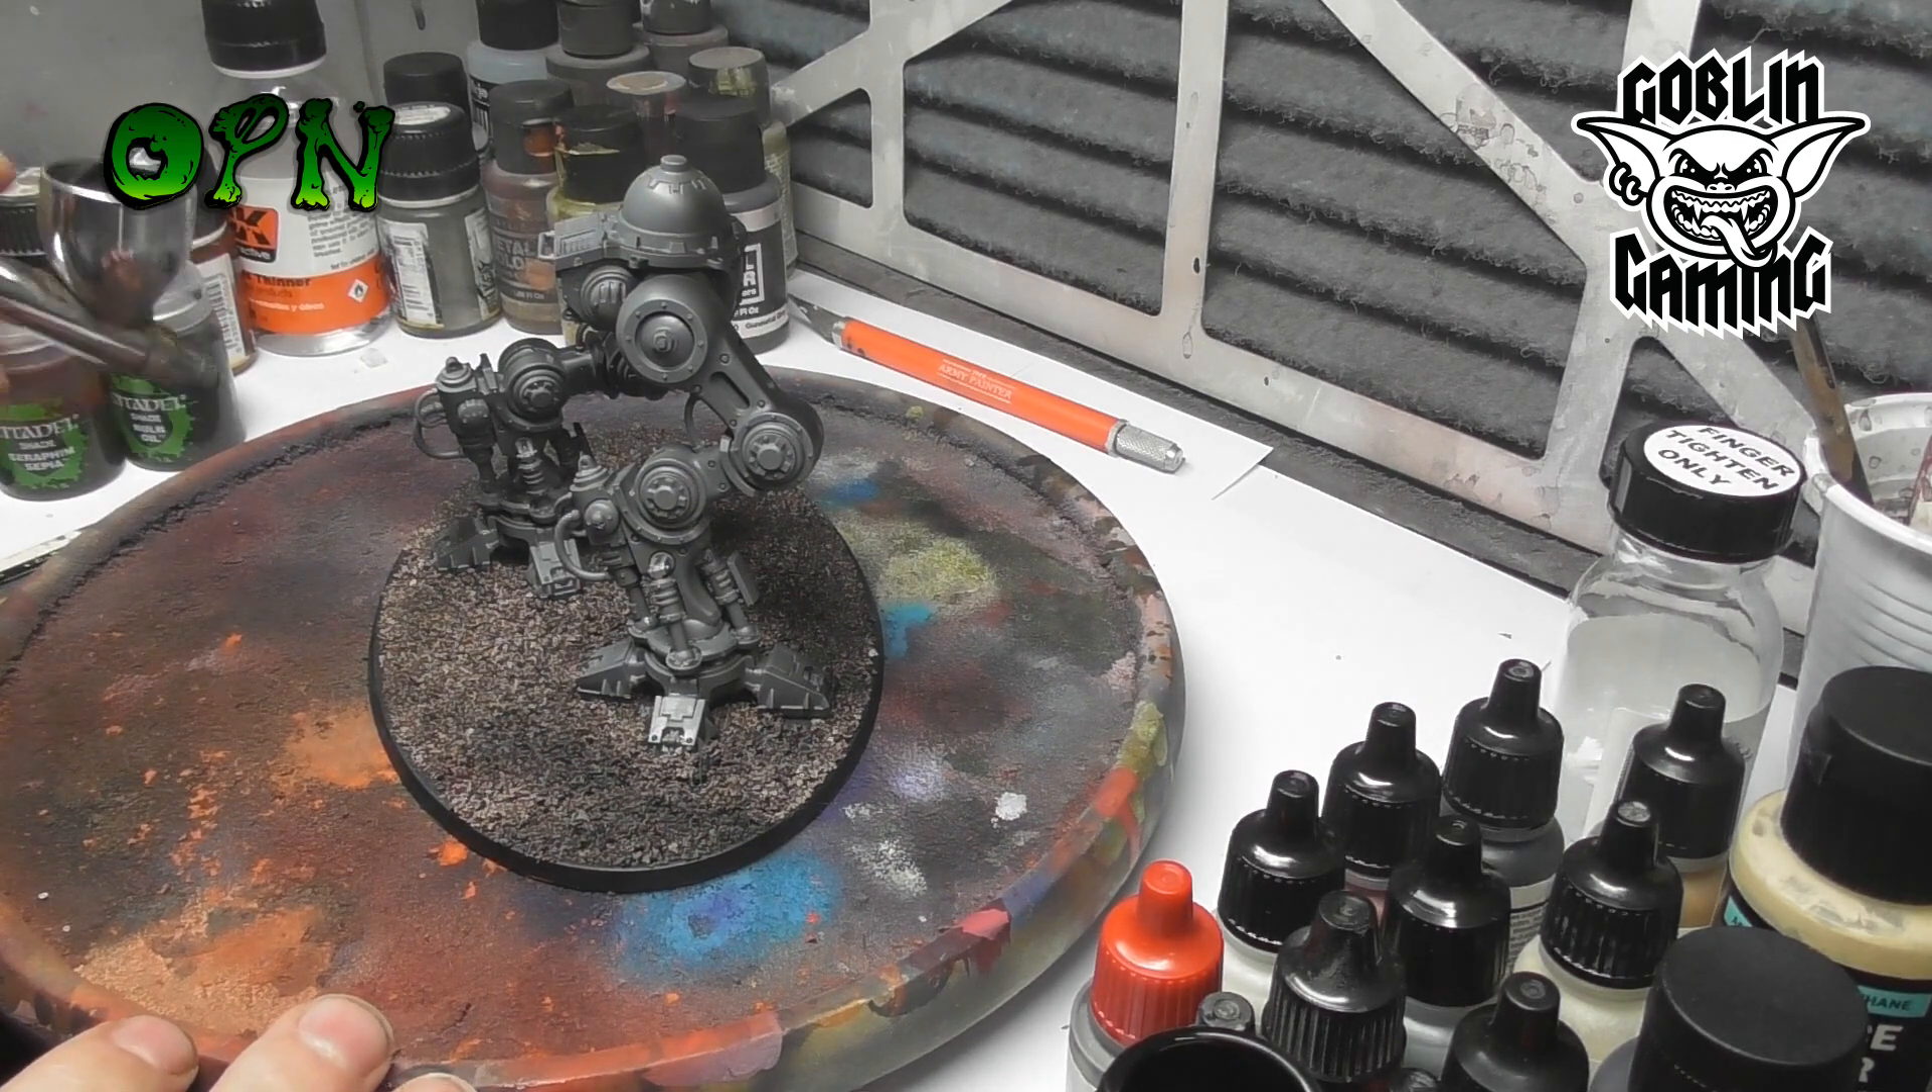All the armor plates are not attached to the knight at the moment.